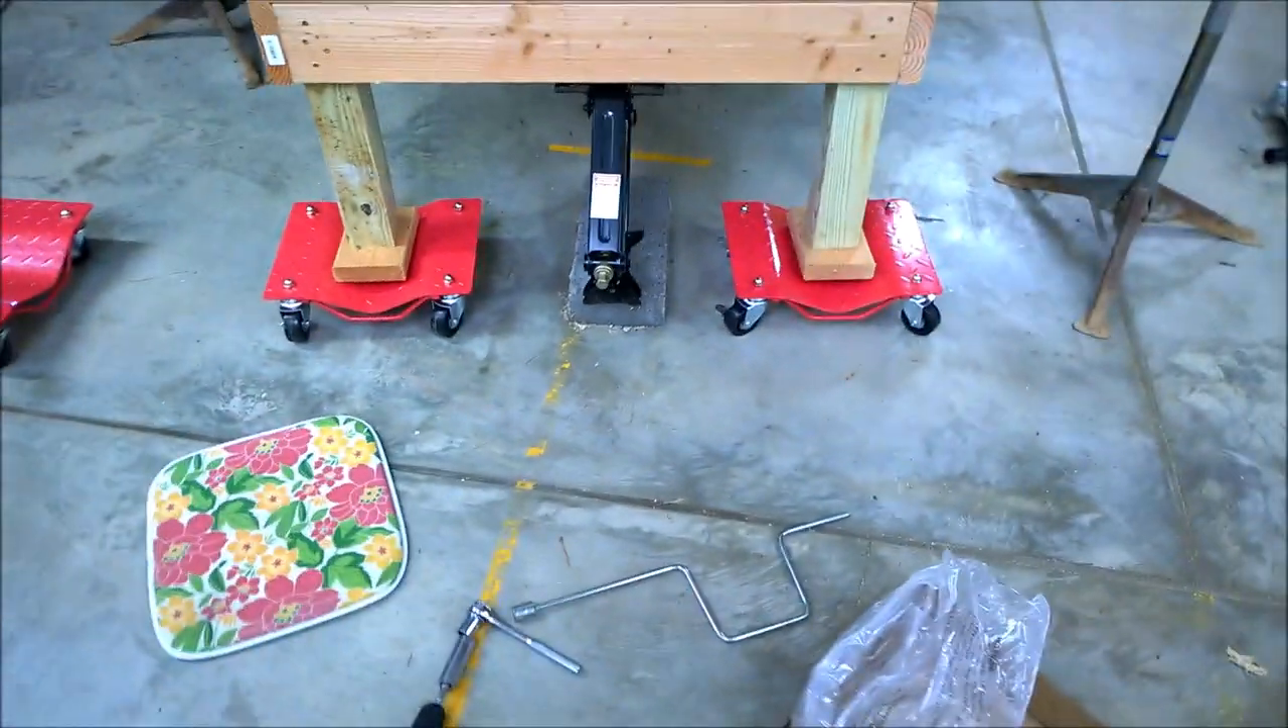These dollies are just slid under.